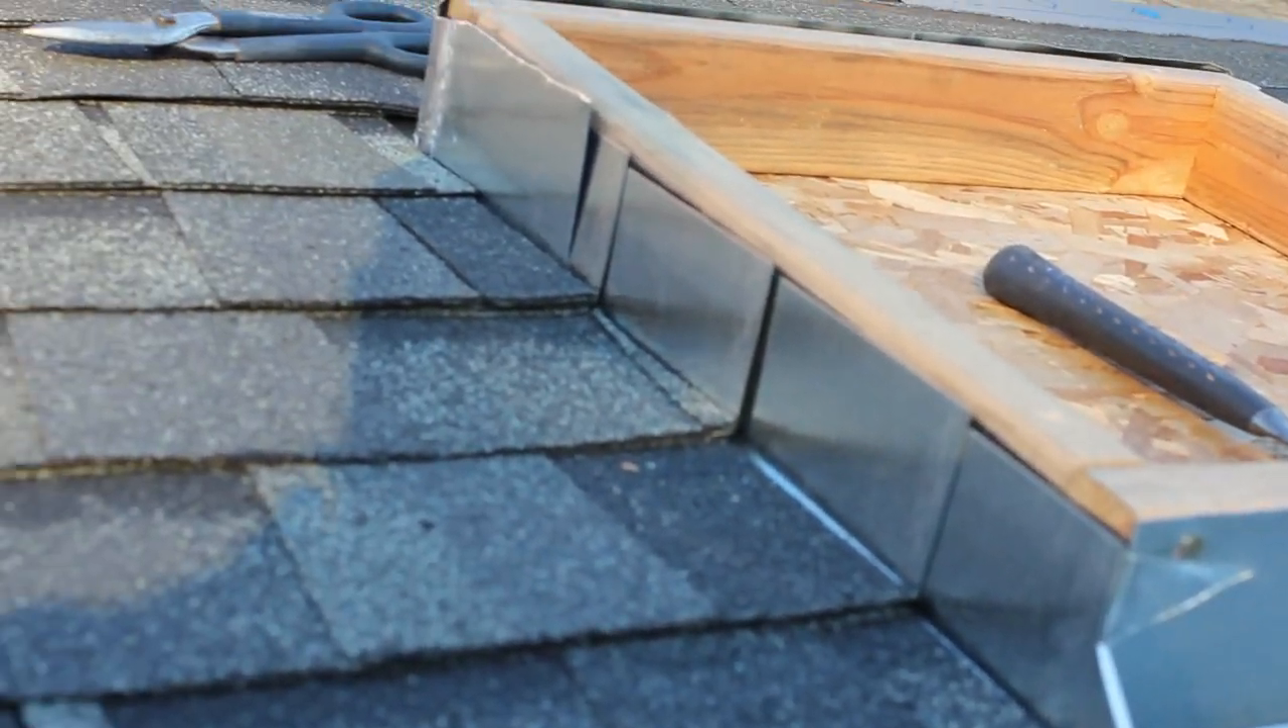We've gone up and around the skylight, got our step flashings in.